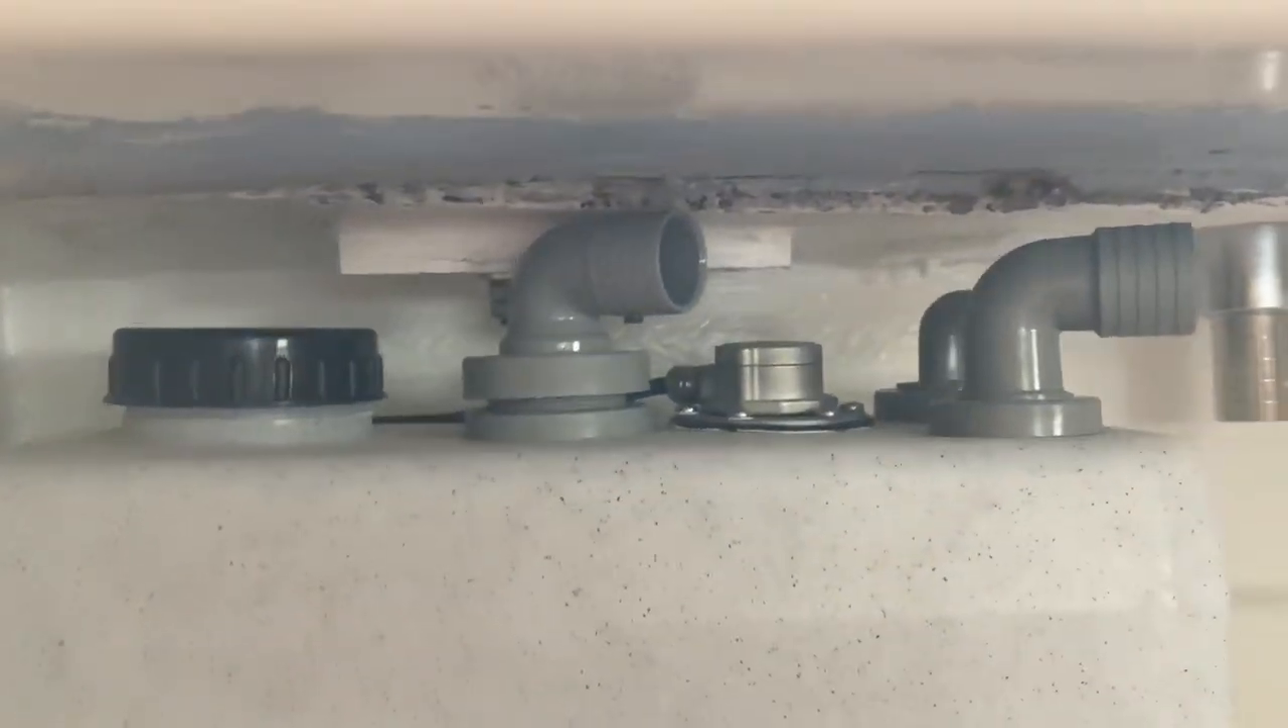All the inlets and outlets on the top of the tank are there along with the tank sender so that's all ready to go.